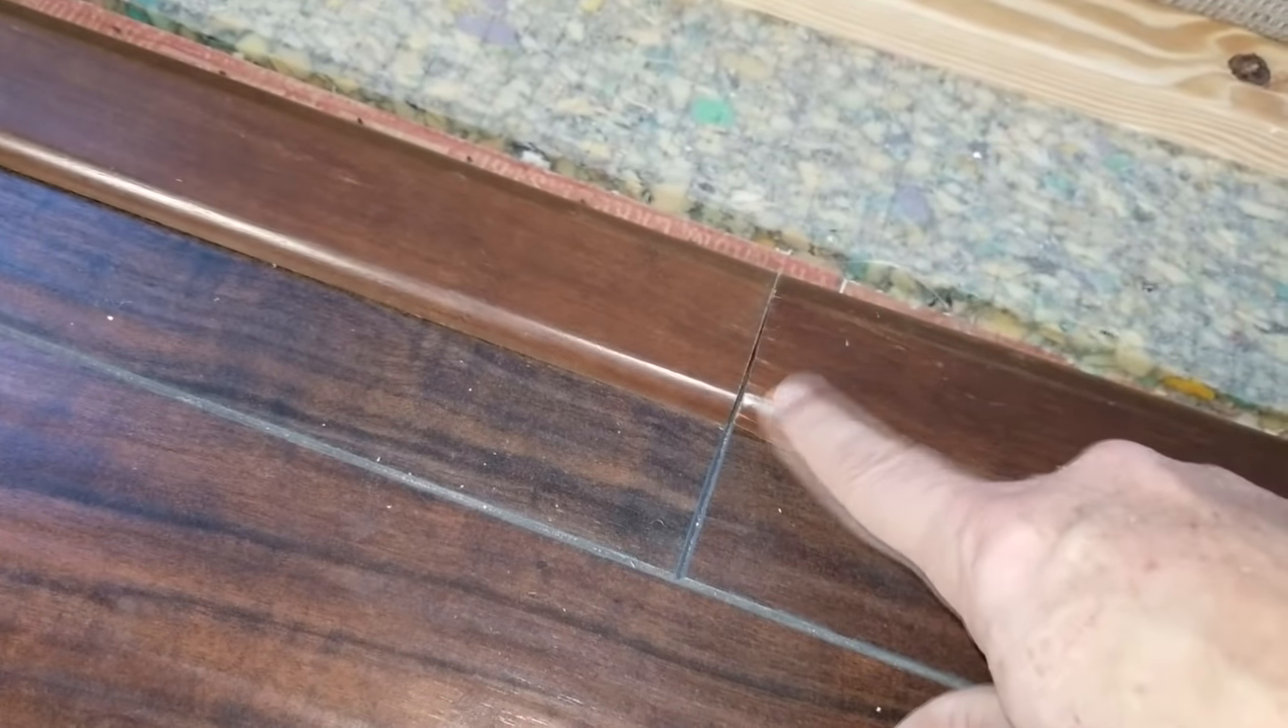I set it so that the seam between both of these pieces is going to coincide with the seam between the planks here.